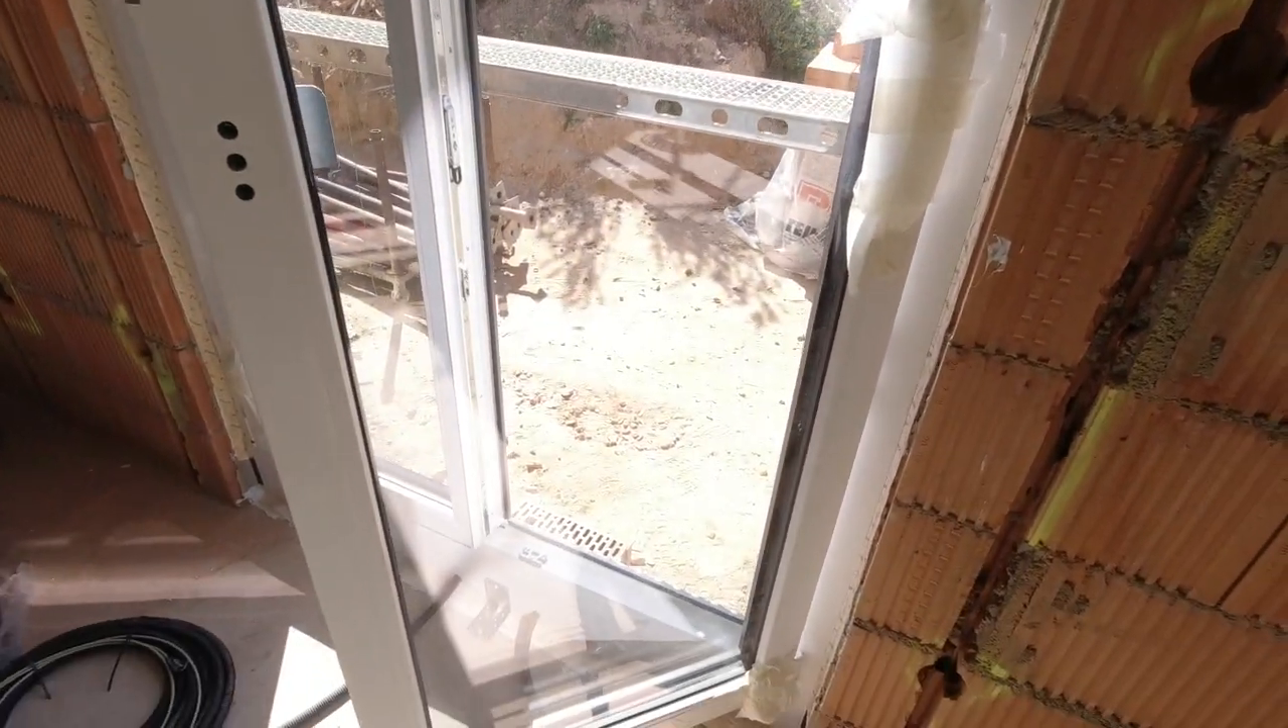Aktuell fehlen überall noch die Fenstergriffe.